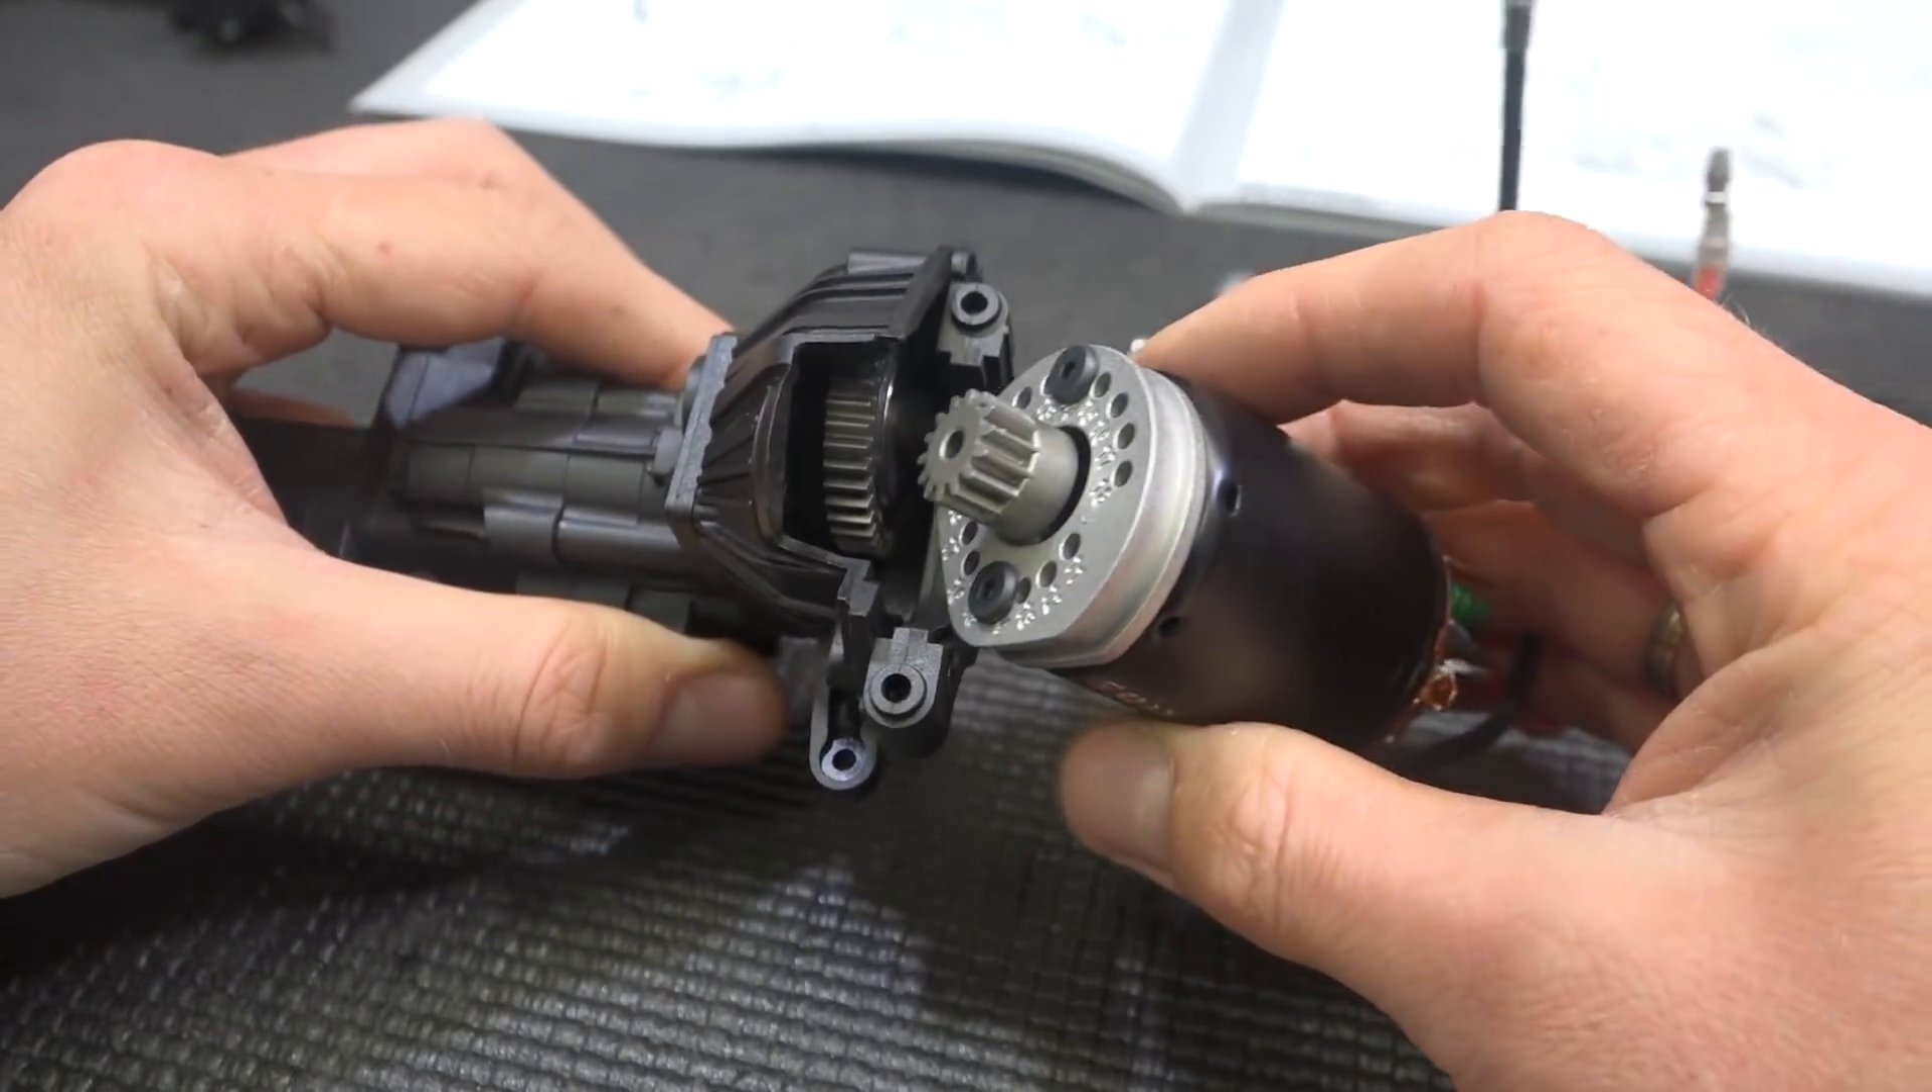Мотор установили на мотораму. Прикрутили пиньон.